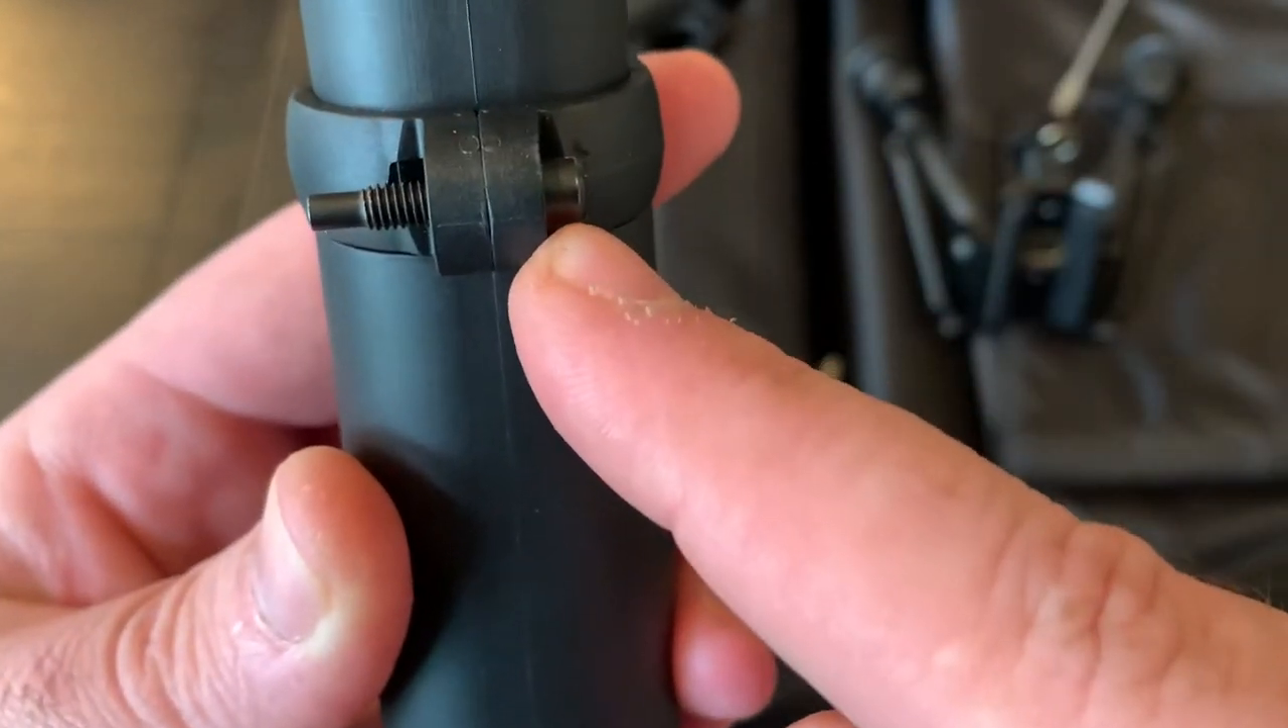You know, I think even if I were to shave that bolt like flush there, the head of the bolt still sticks out over here.